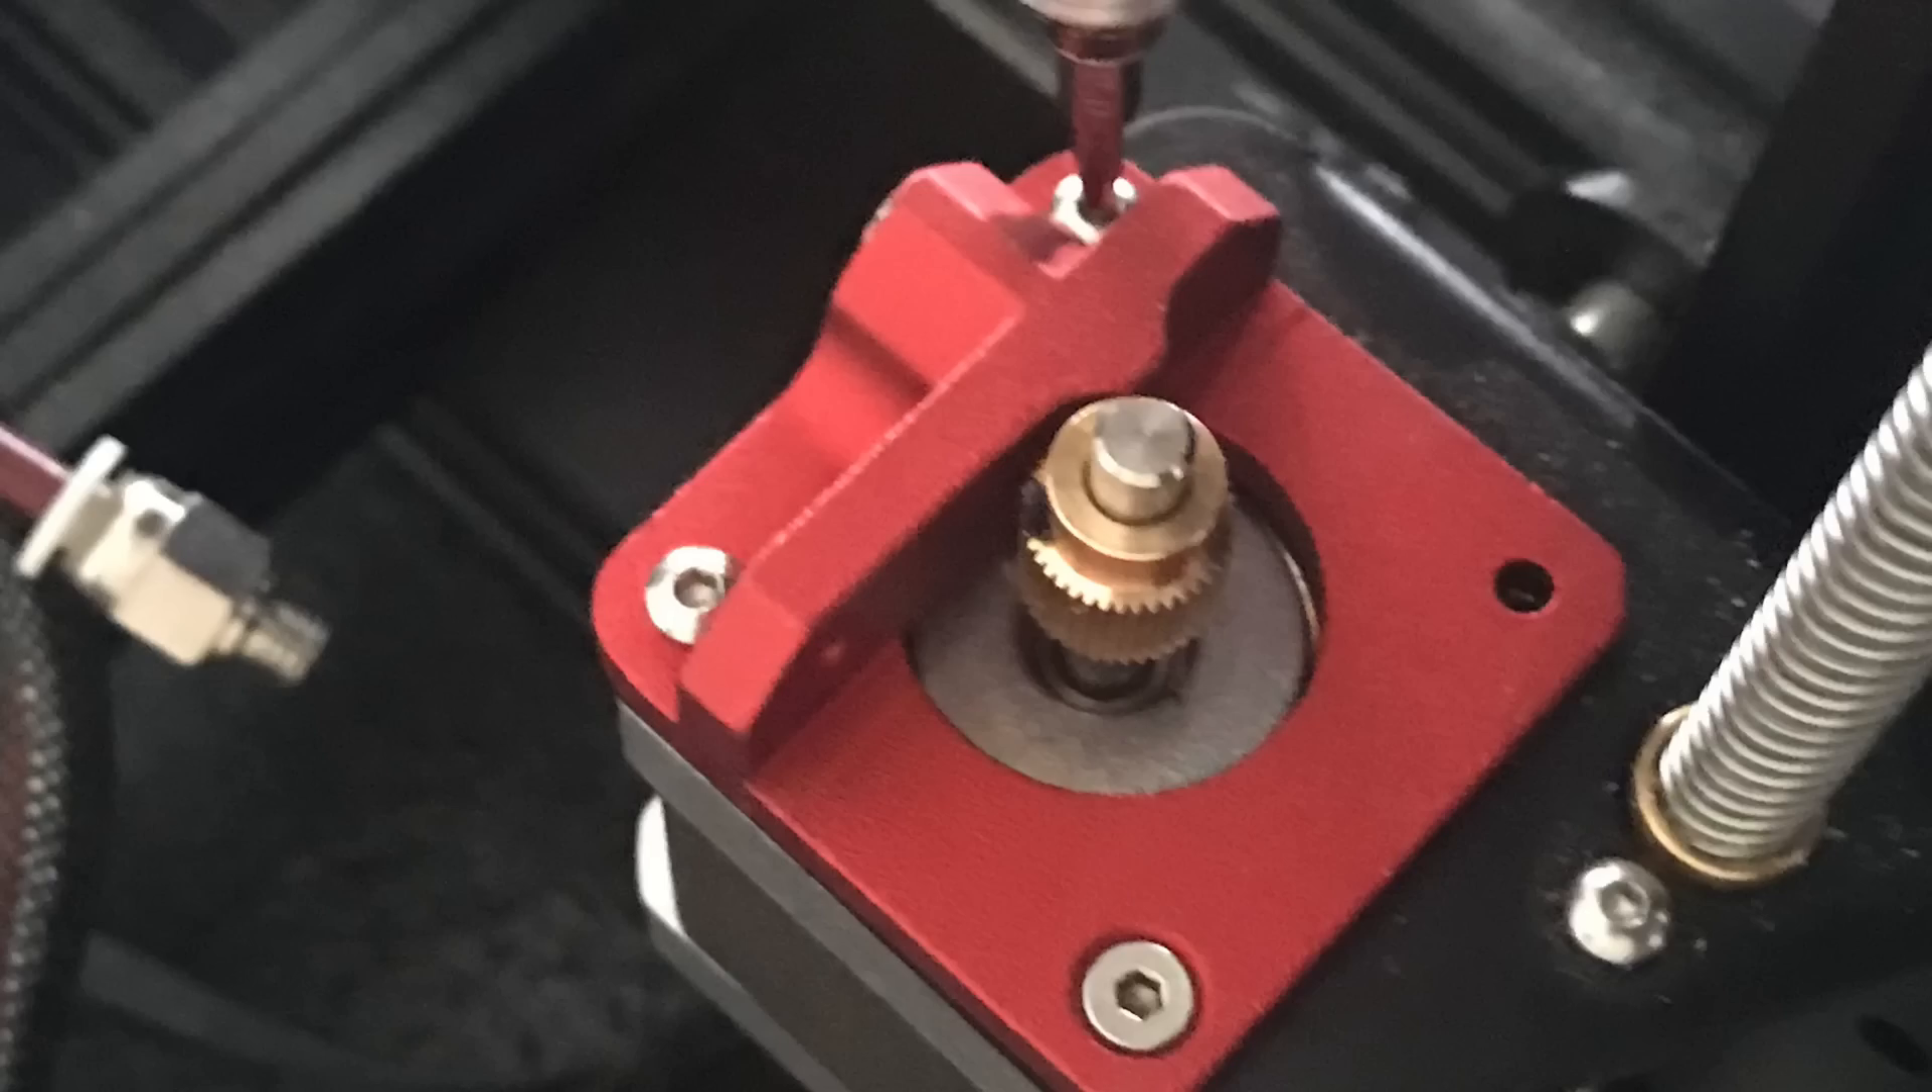So I put the new base back on just basically those same three screws.